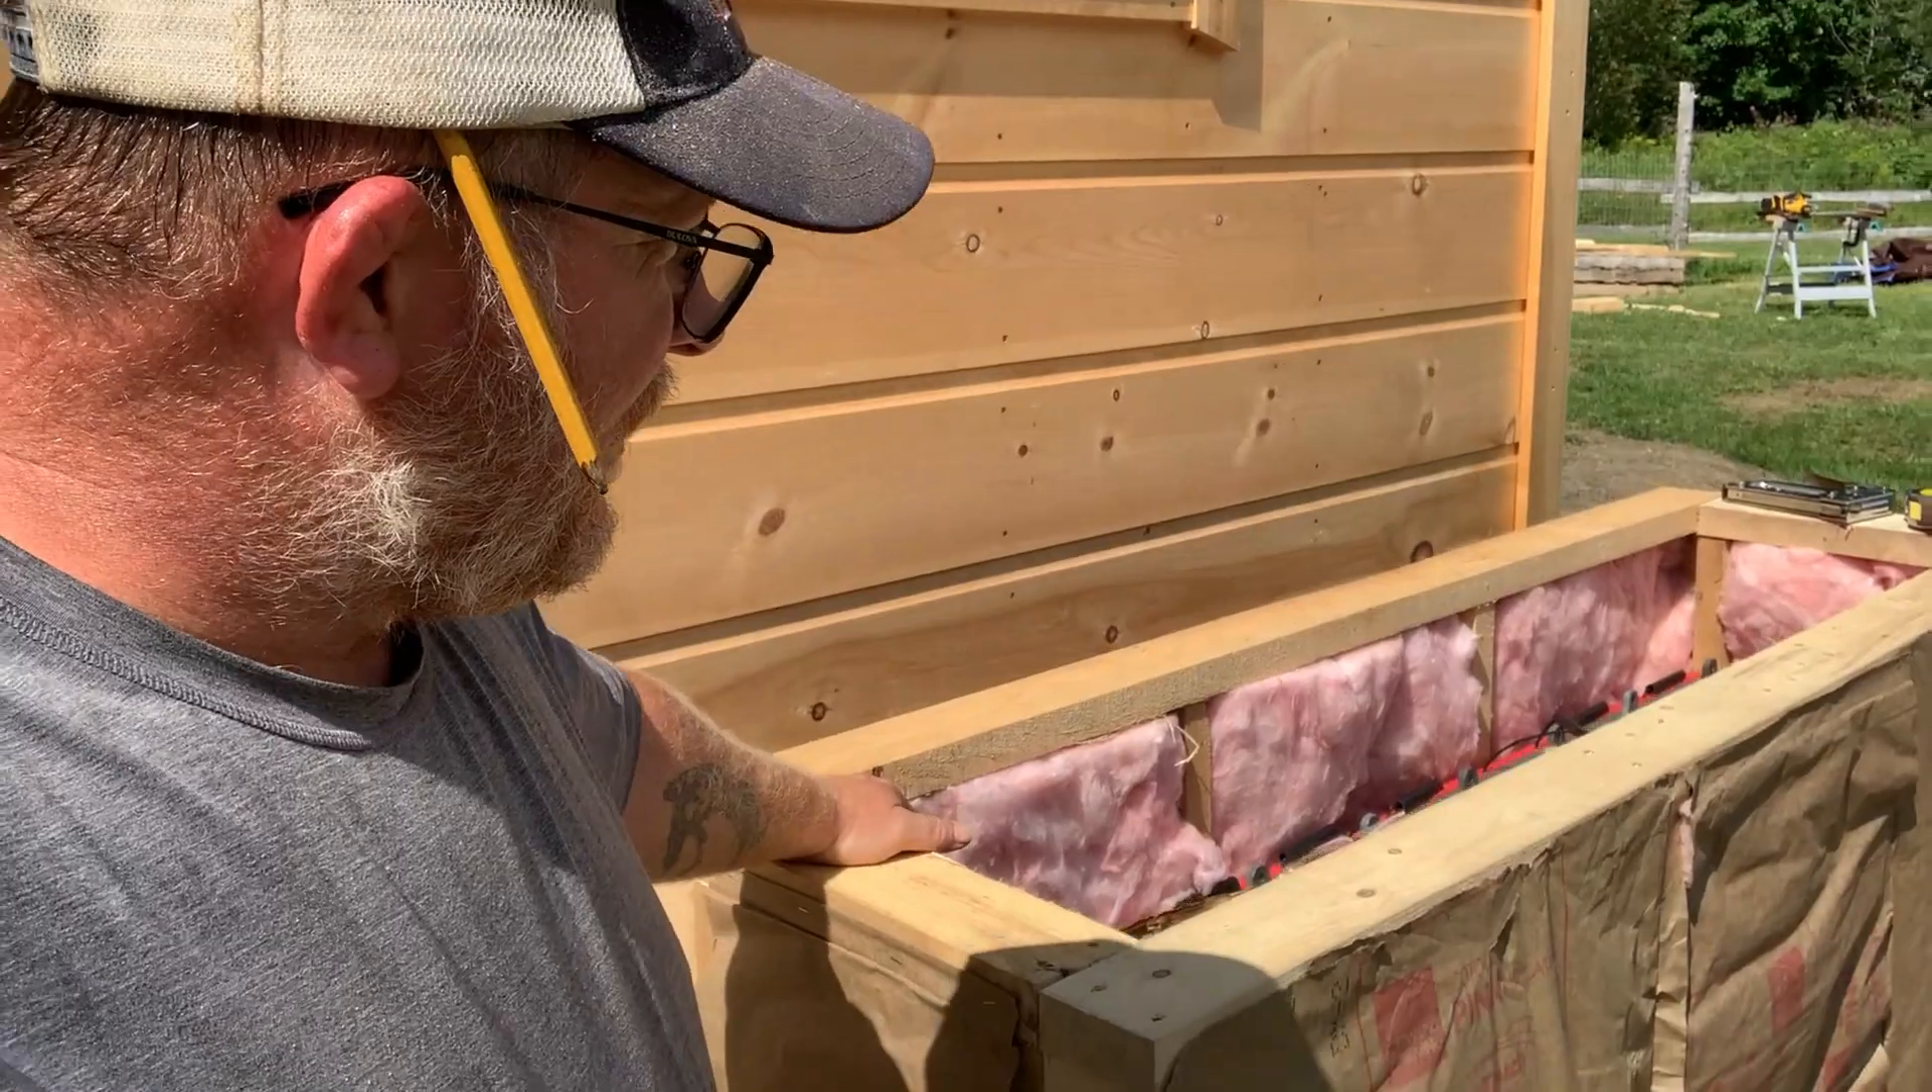We've got all the insulation in.